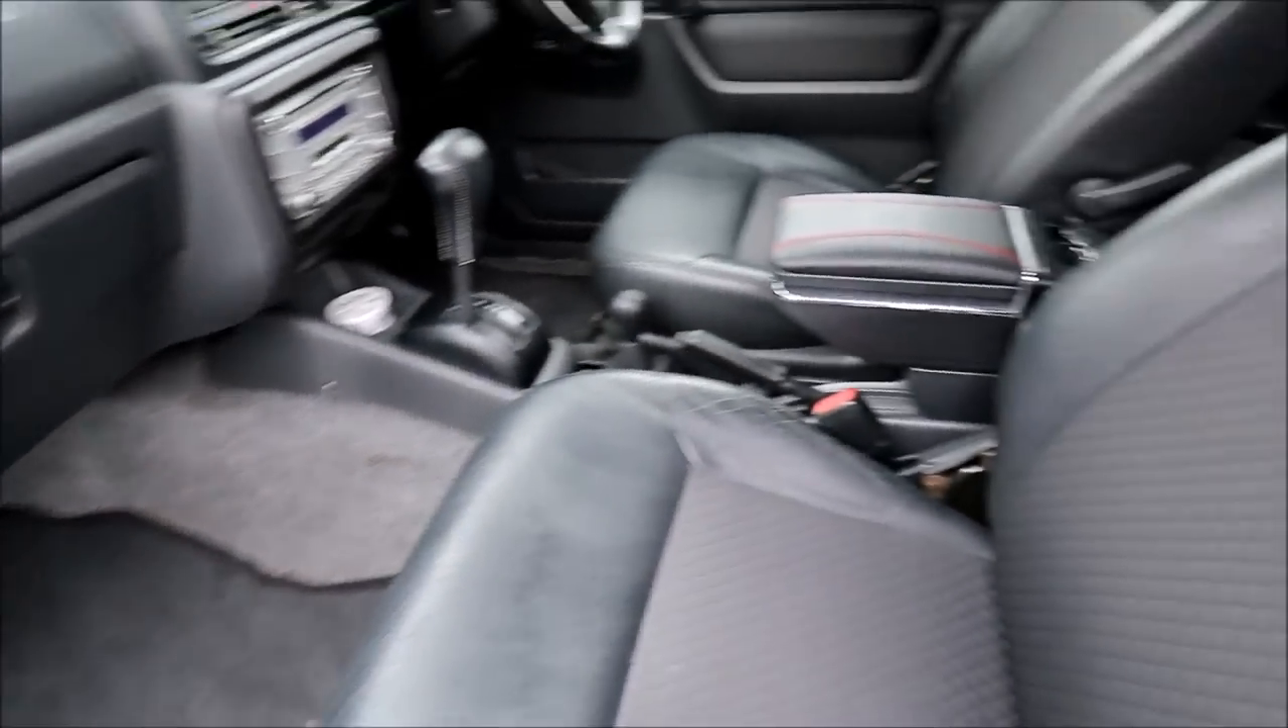Já coloquei o encosto de braço.